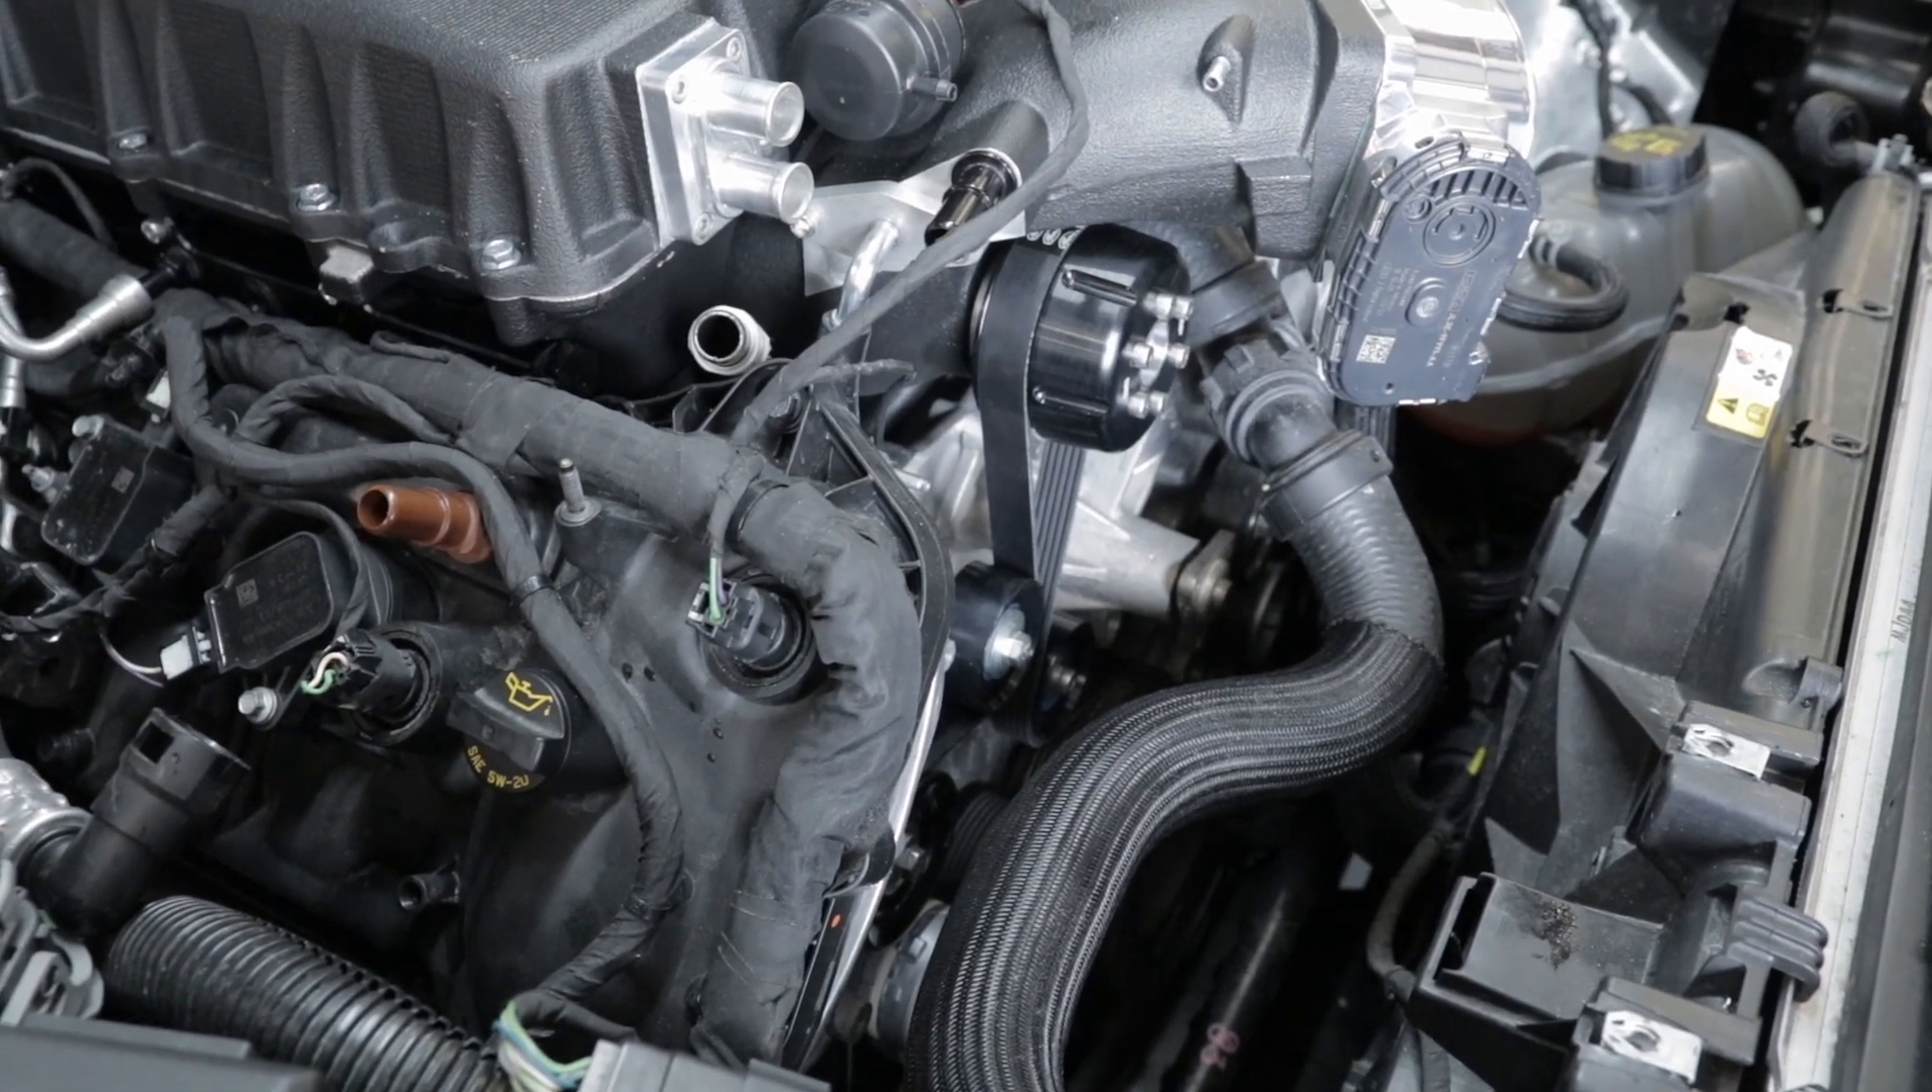Now your belt is installed.